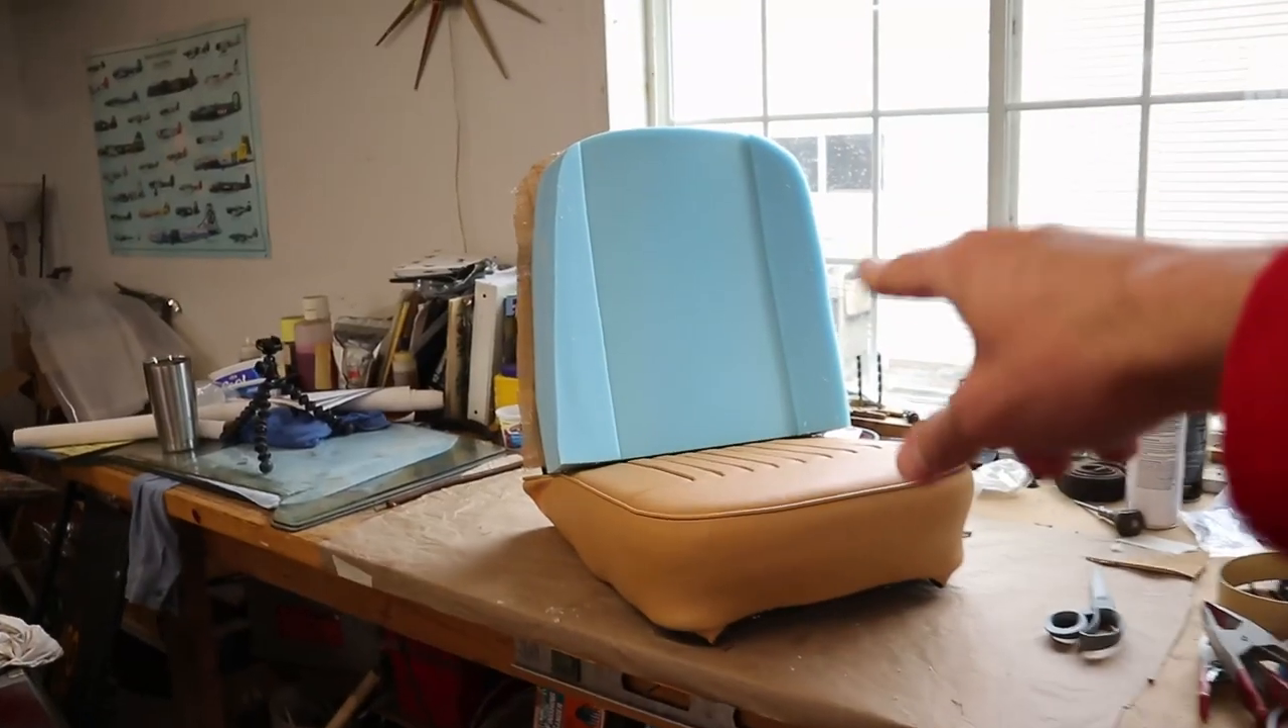Seat back is roughly in position.